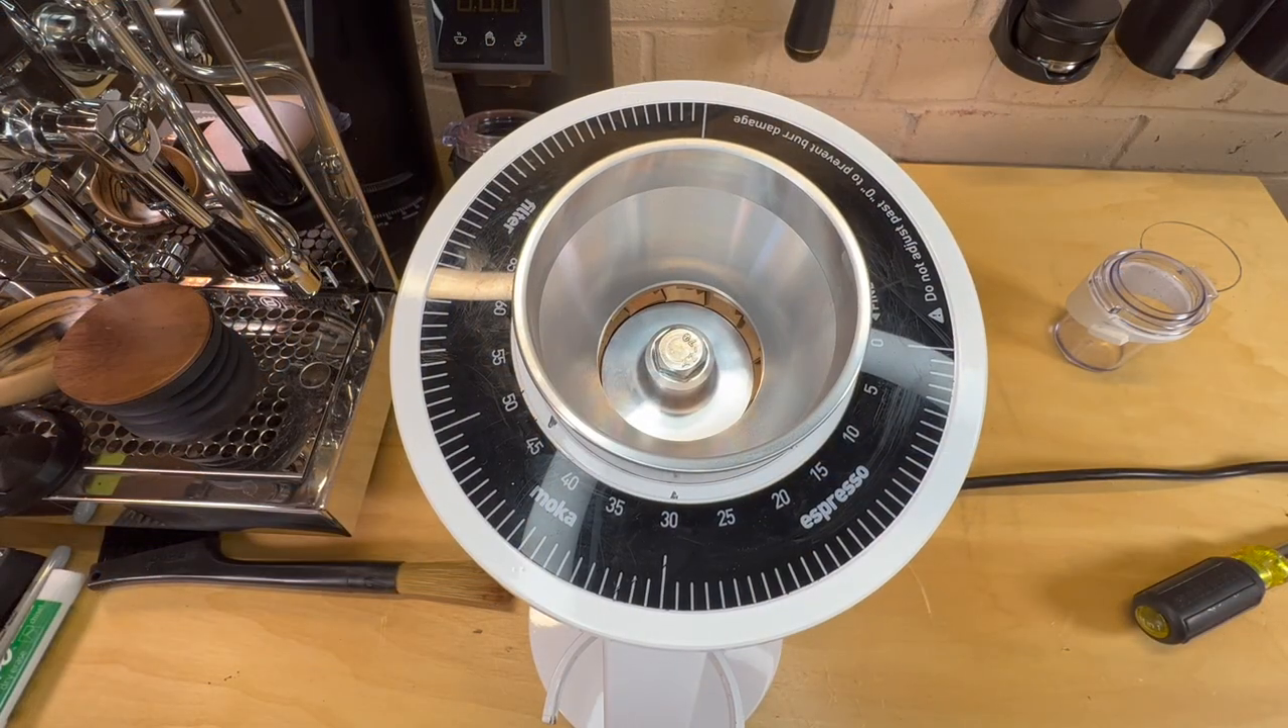I put the collar back on.